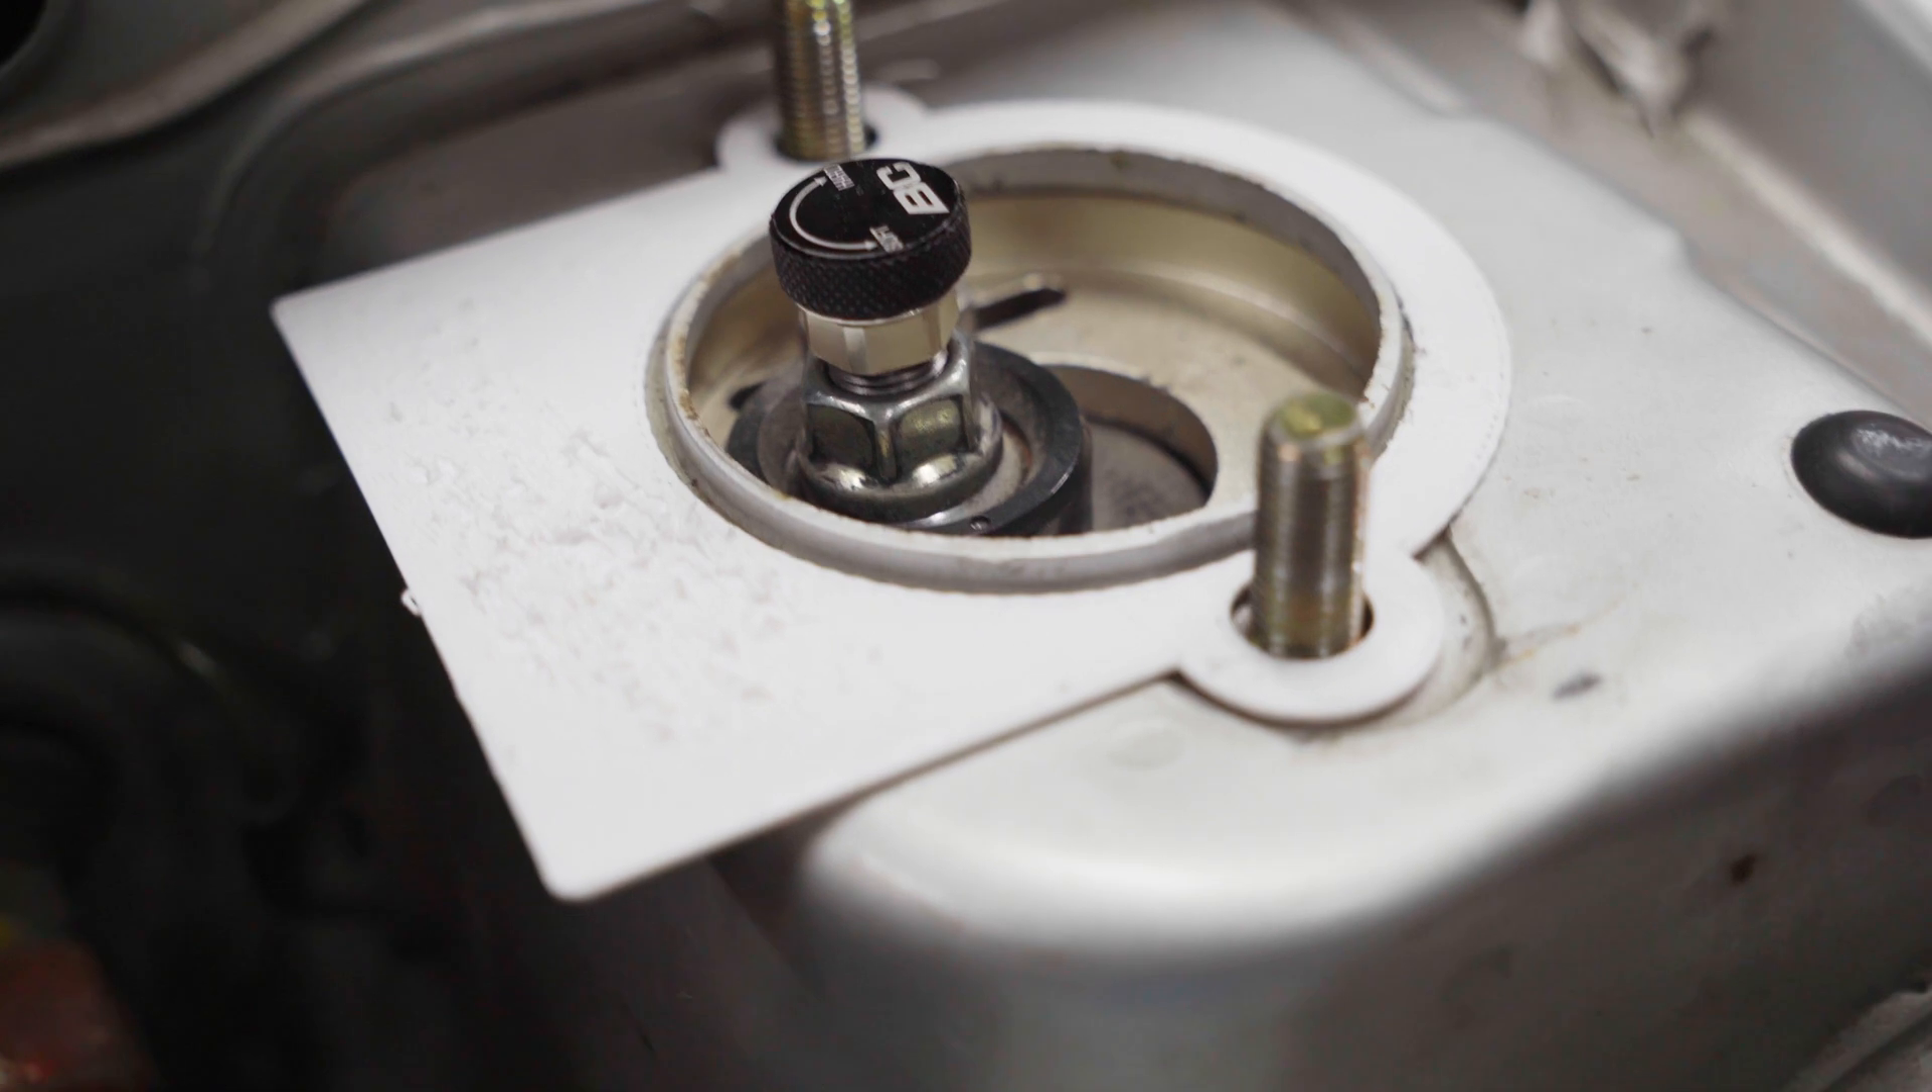The print quality on this one looks a little crummy because I didn't dry the filament but the fitment looks good to me so I can start working on the final design.